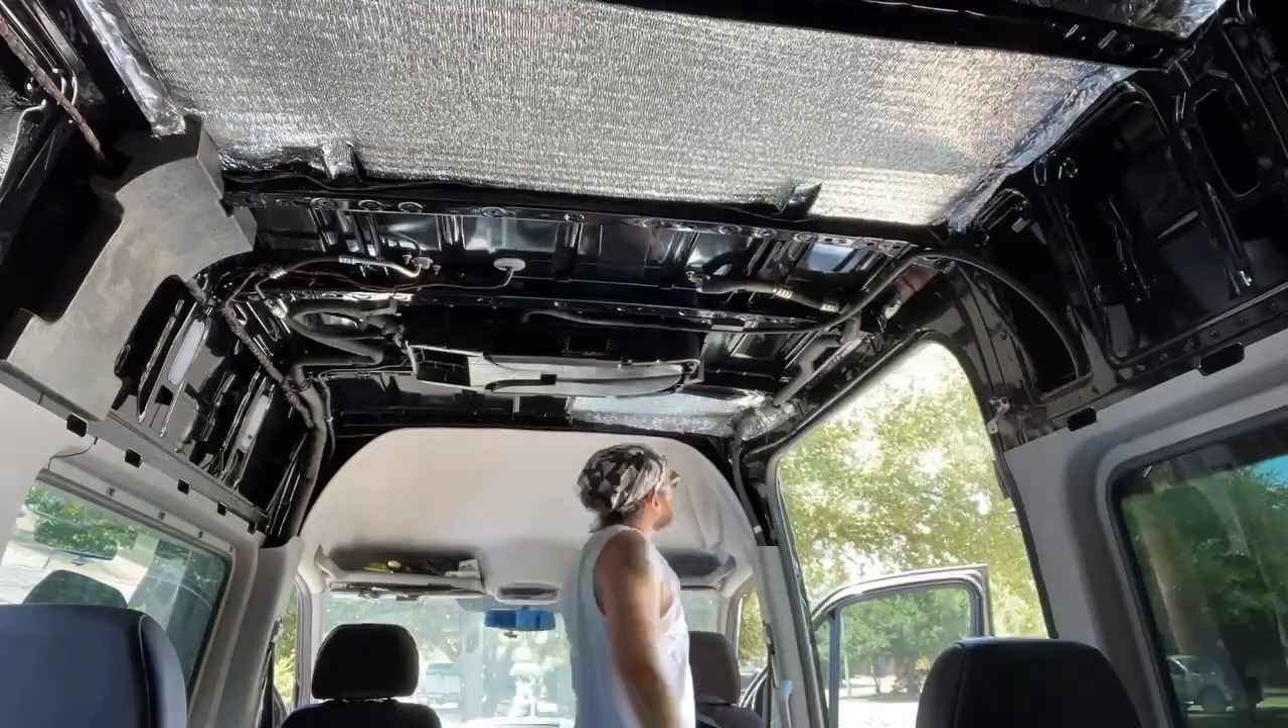So, now we get to go in and install the rest of the headliner into the rest of the van.